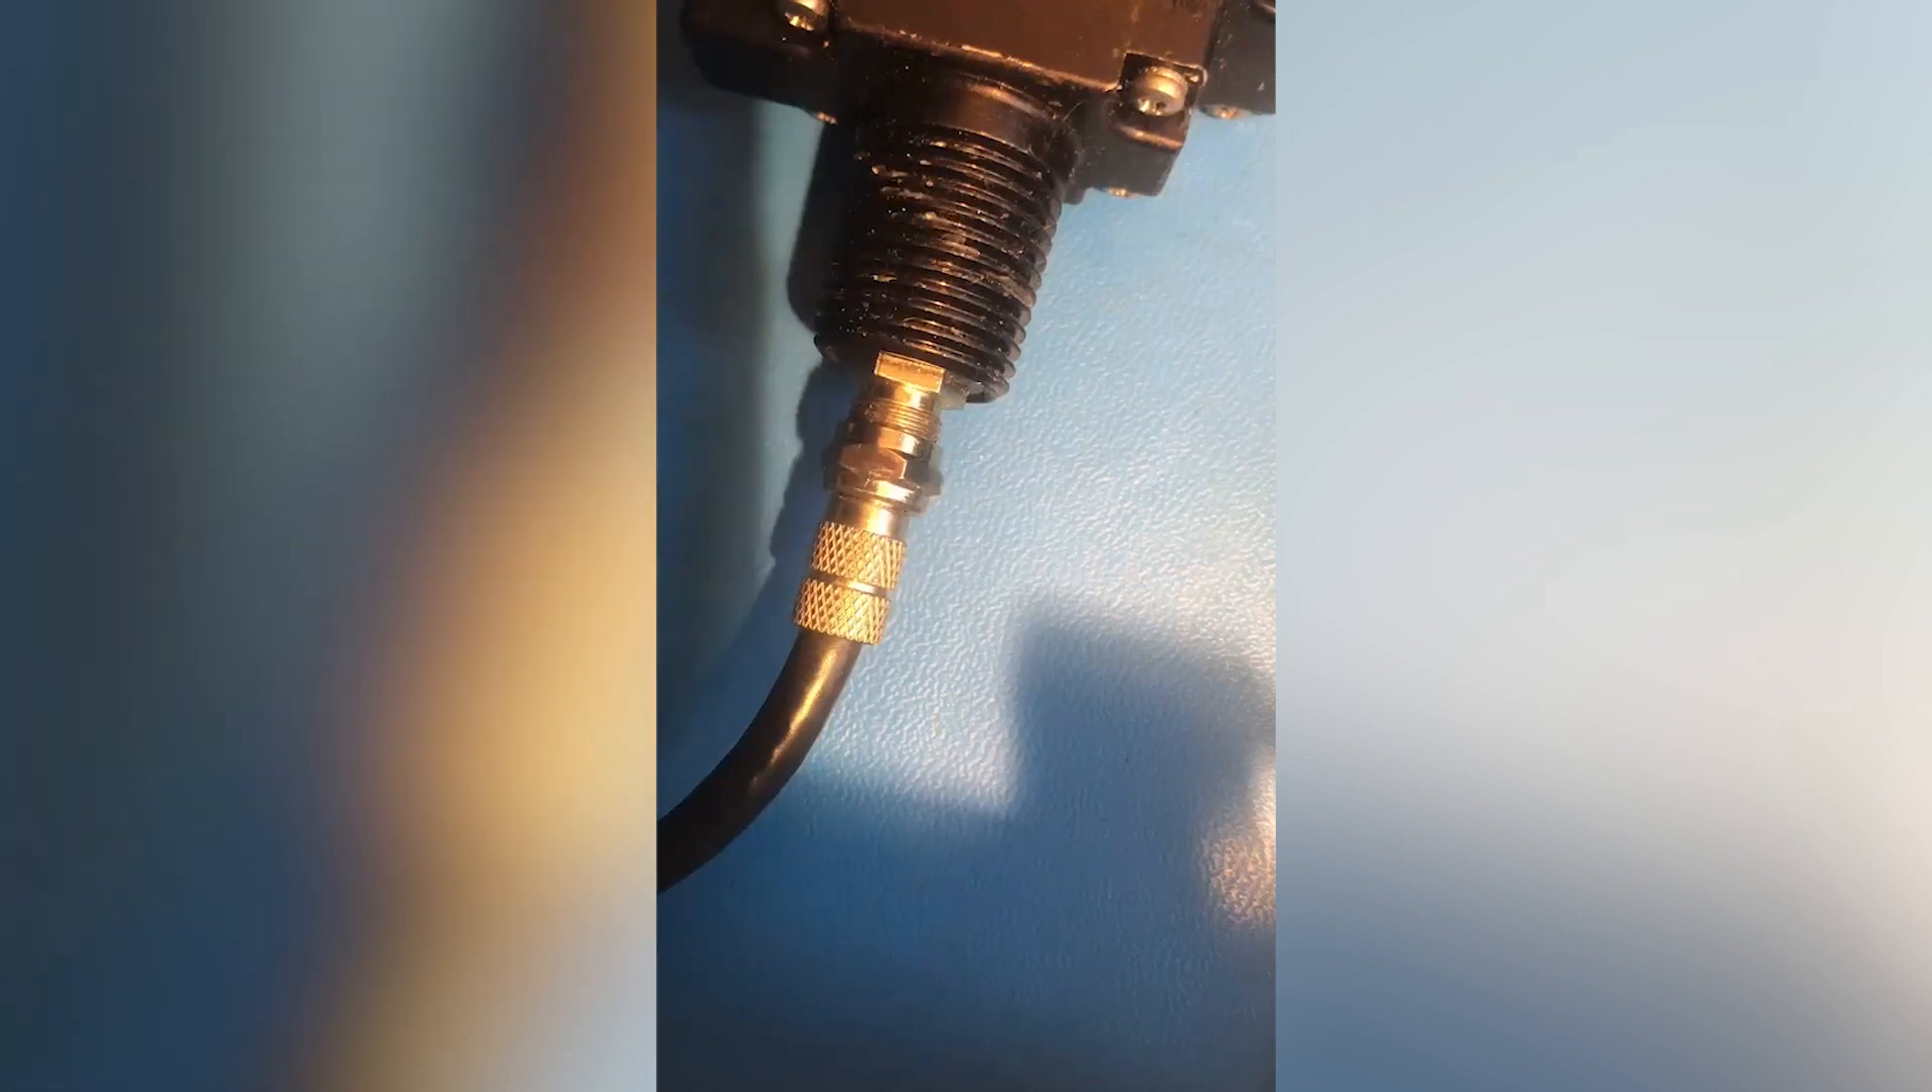So here the sensor is attached to the cable on the other end.